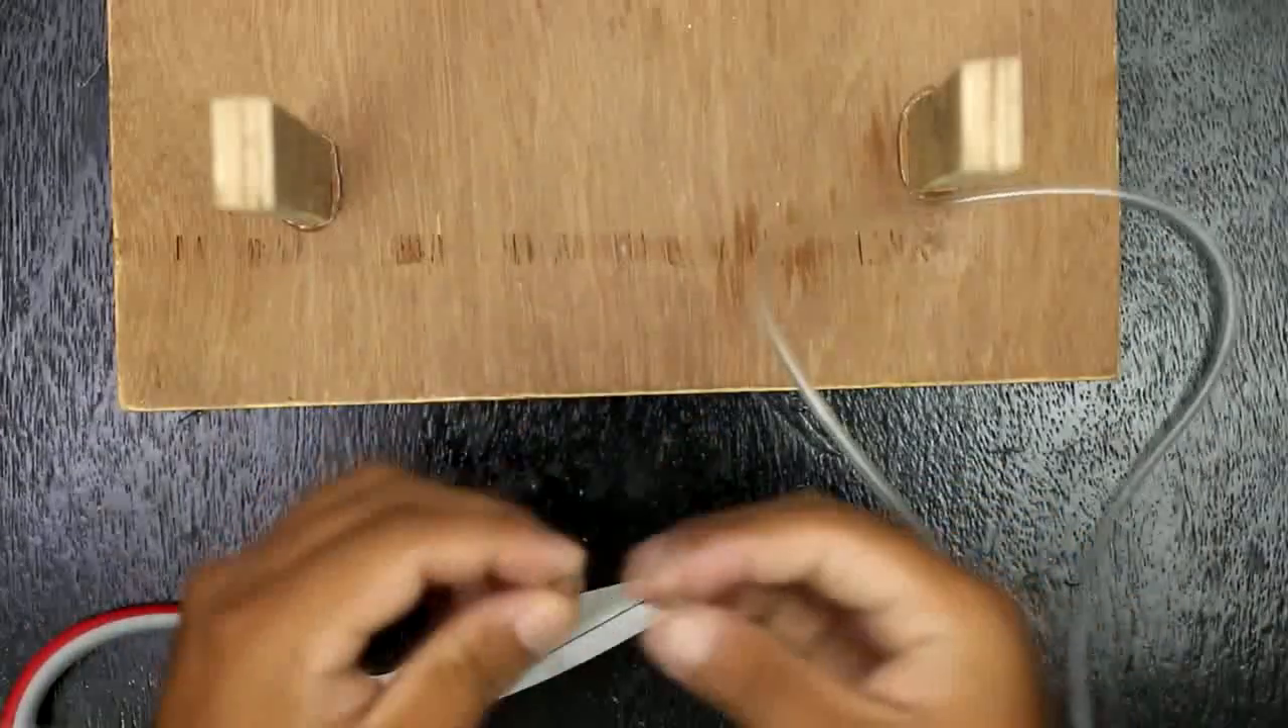First of all, I have taken a plywood base and glued two wooden bars on it as a stand to attach syringe.